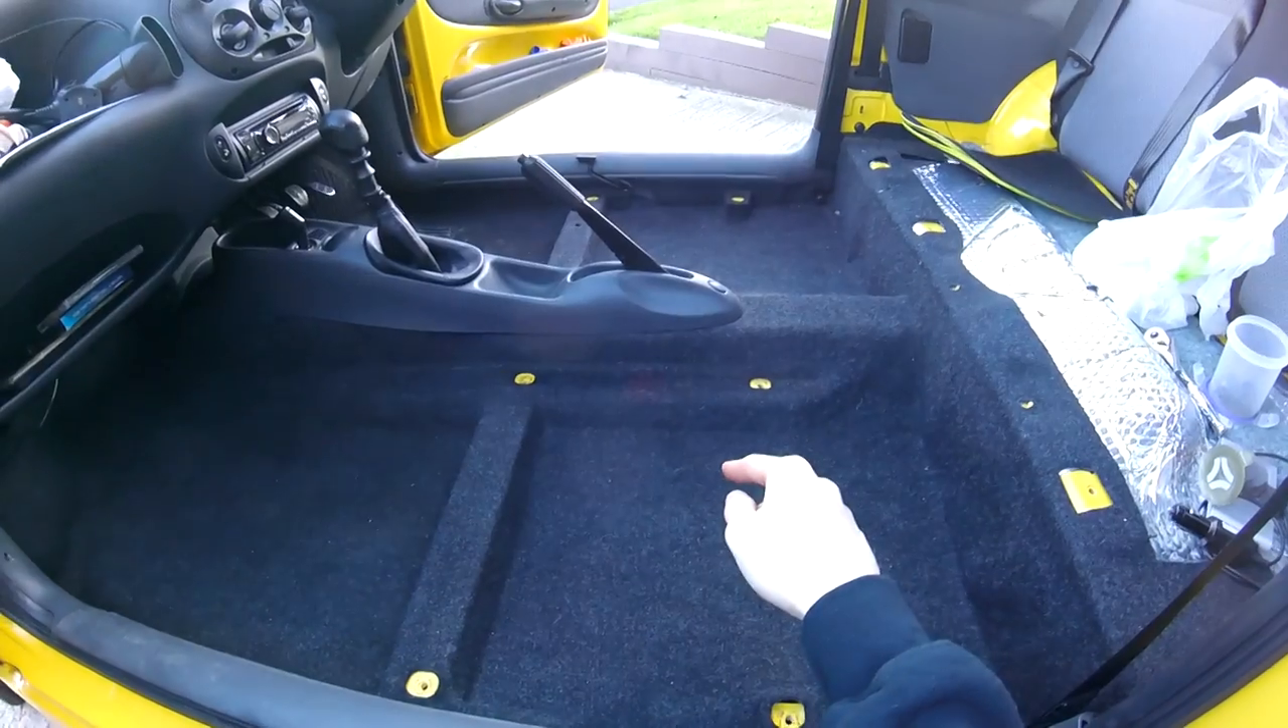And just like that, the seats are out, and it's another day.